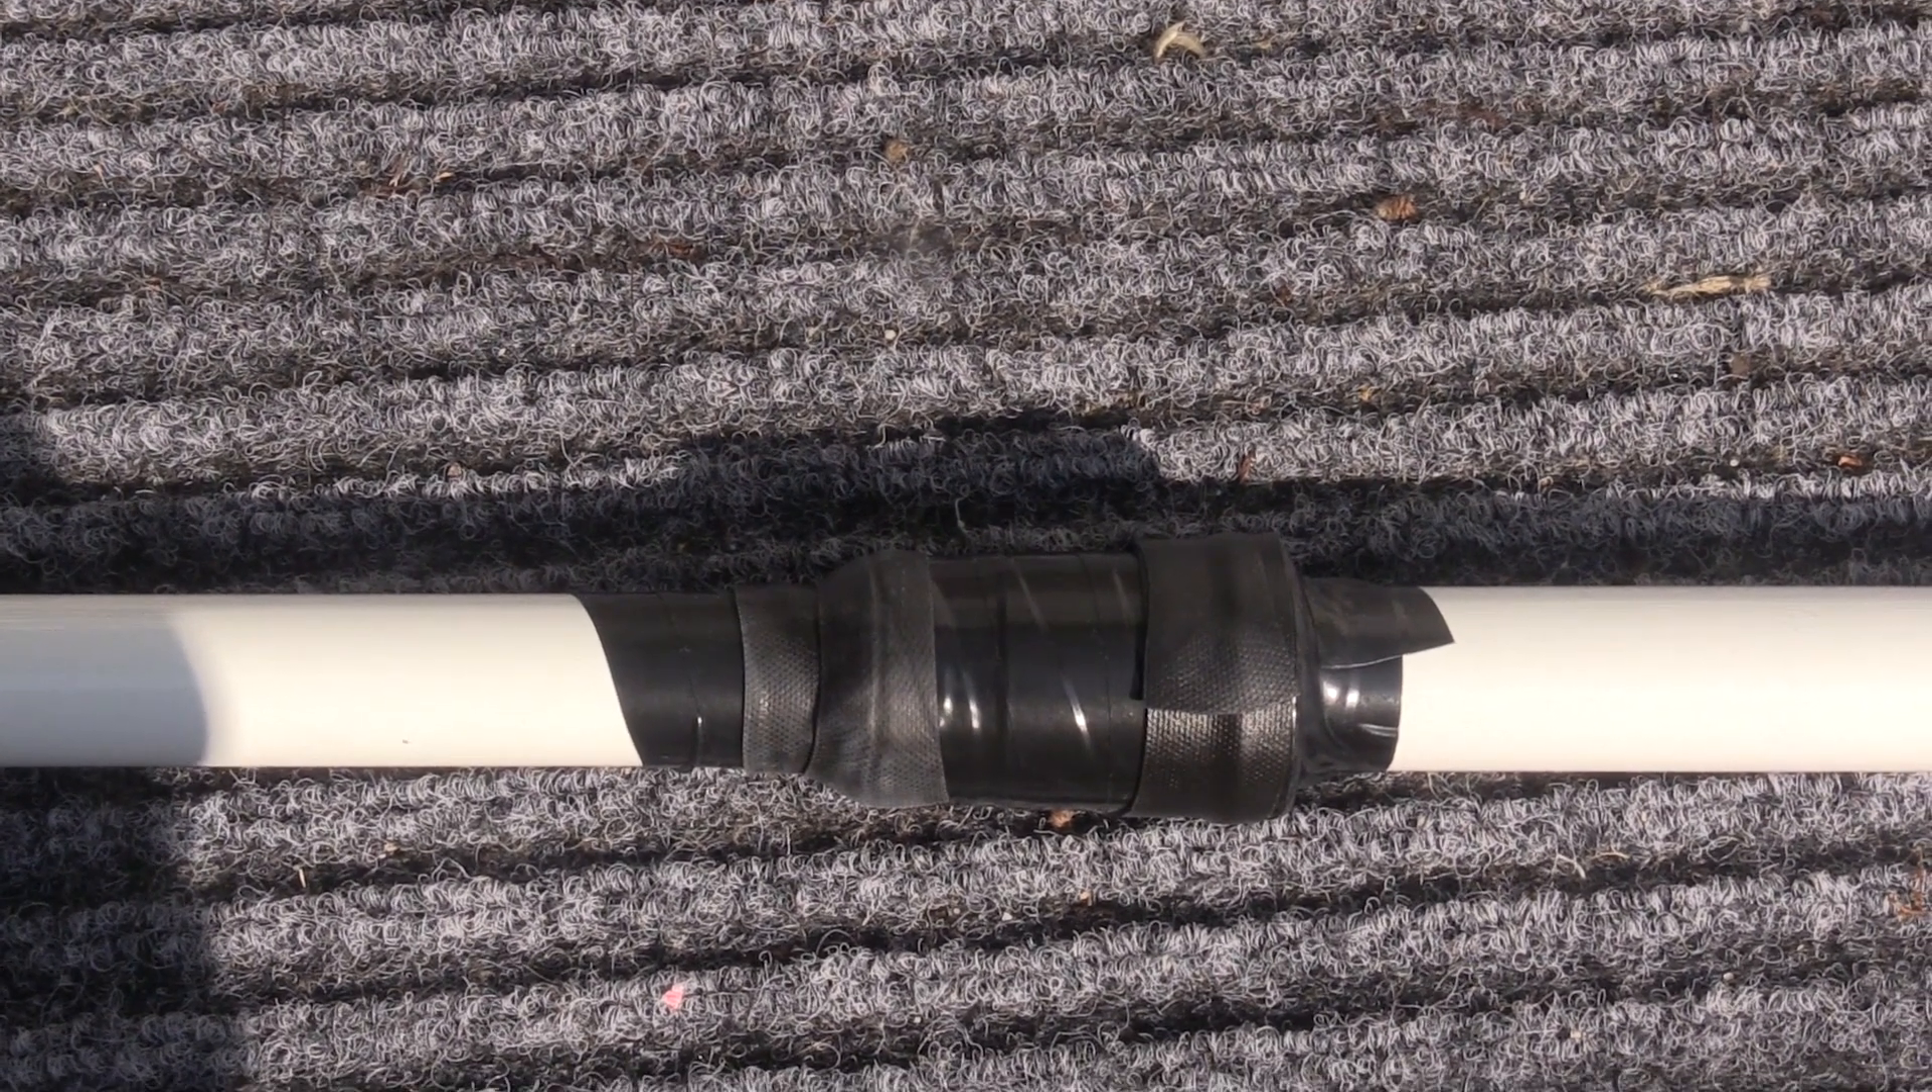As an added protection at the joints where the top, center, and lower sections screw together, I went ahead and sealed them off with electrical tape.